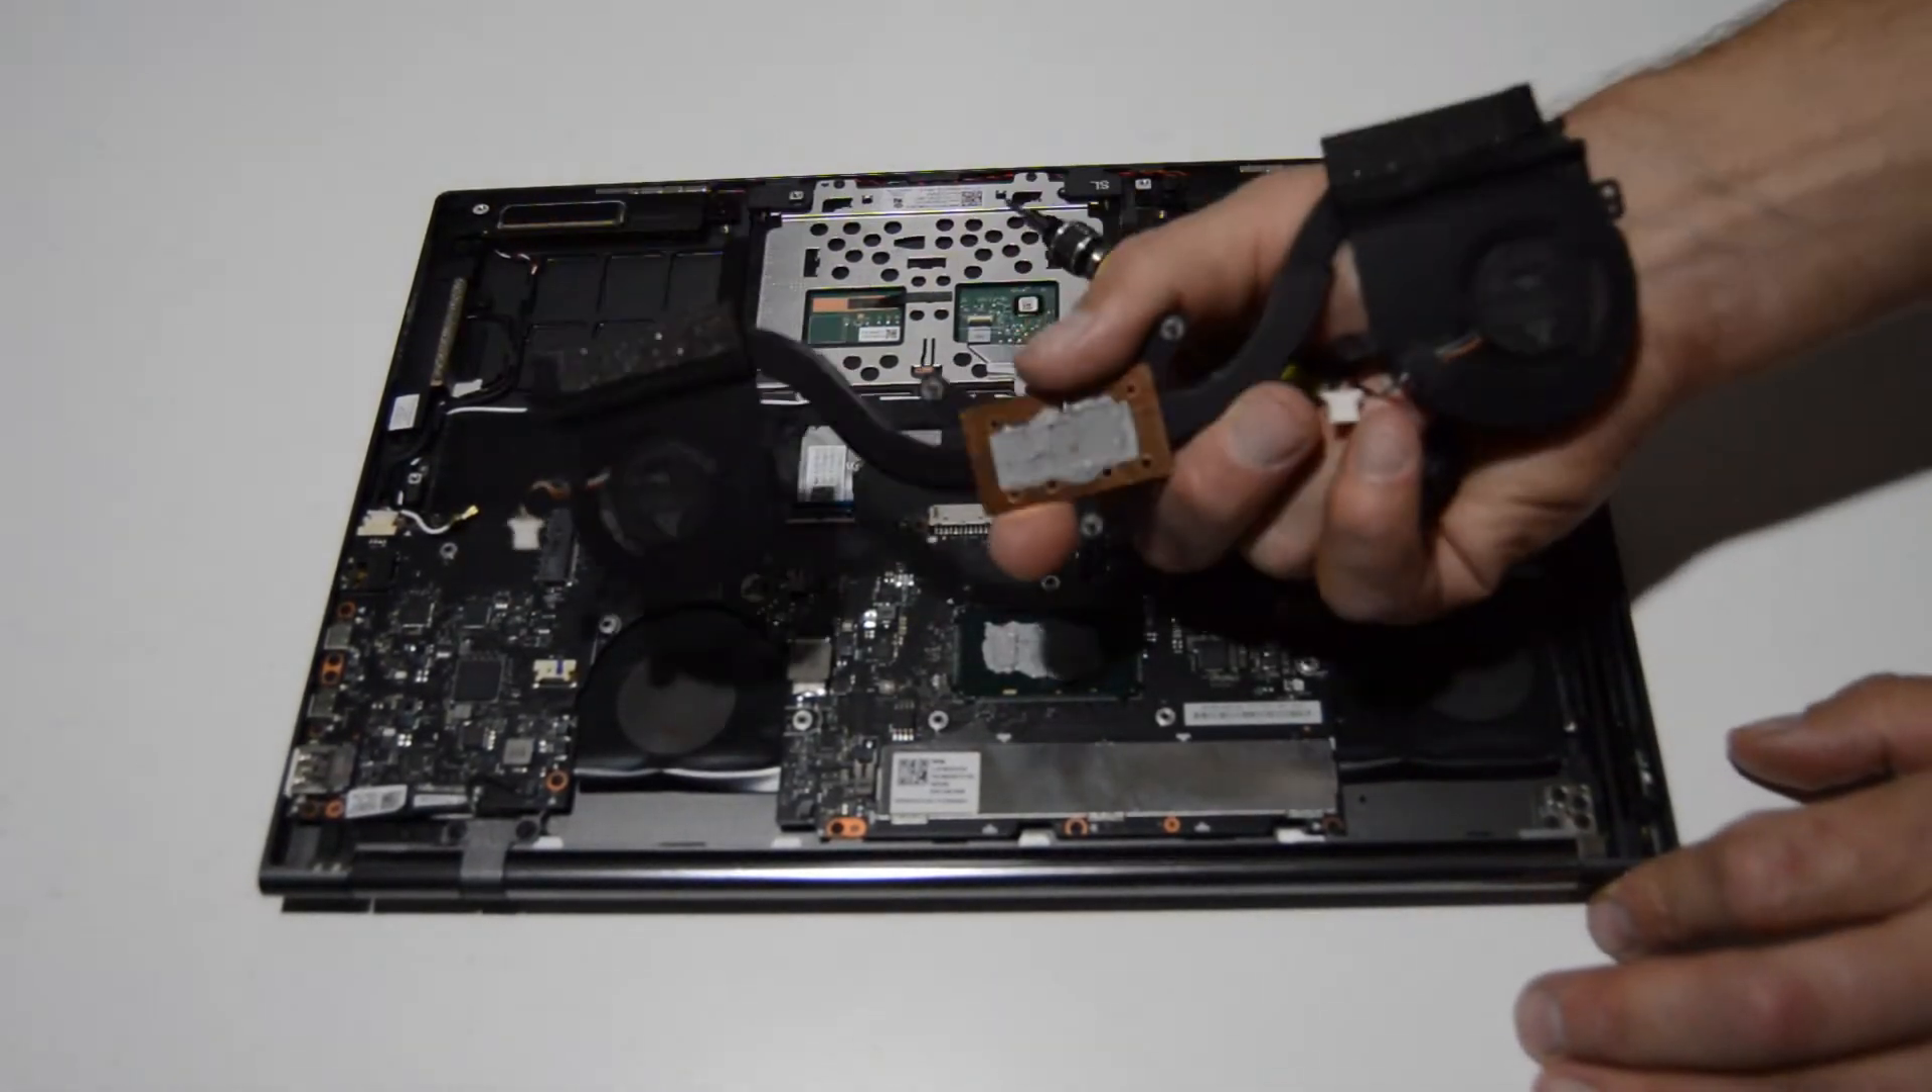But in this case it's nice and soft and we've removed the fan and heat sink assembly.